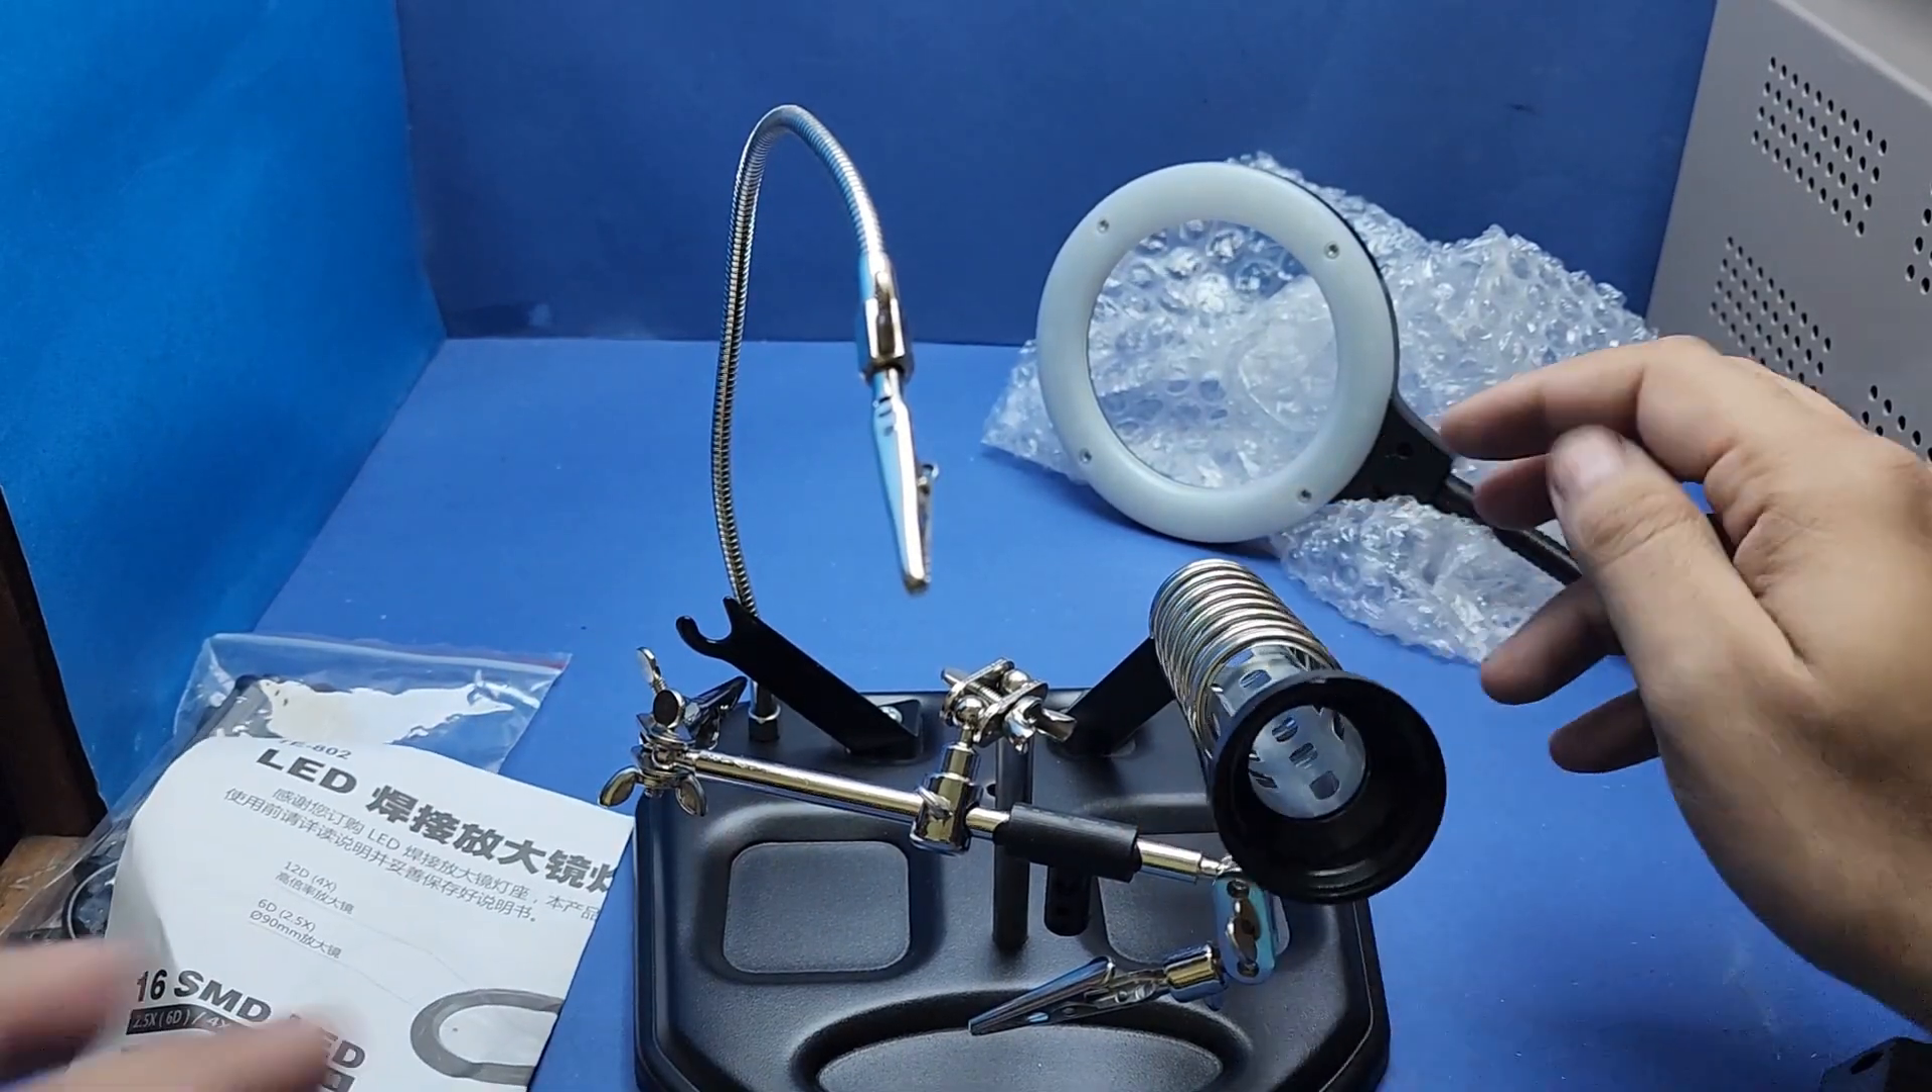This is the soldering iron holder. It is getting in the way of the circuit holding clamps.